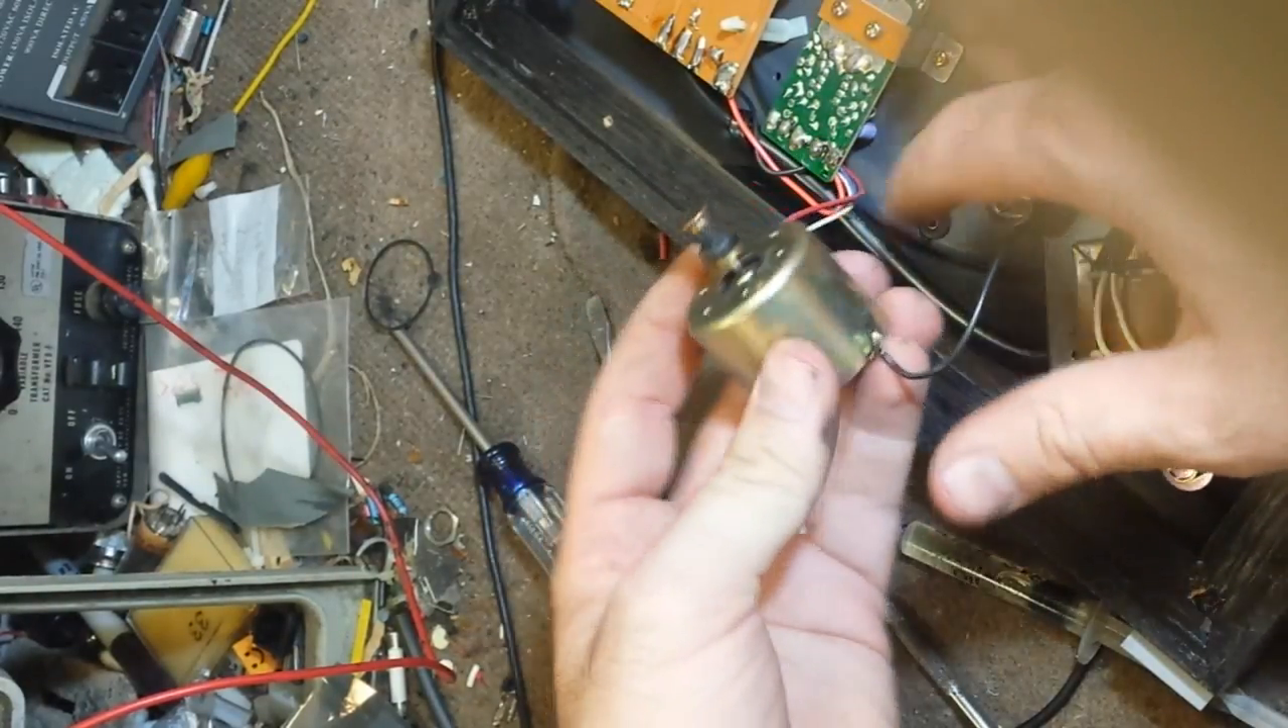Okay, so motor's all back together.